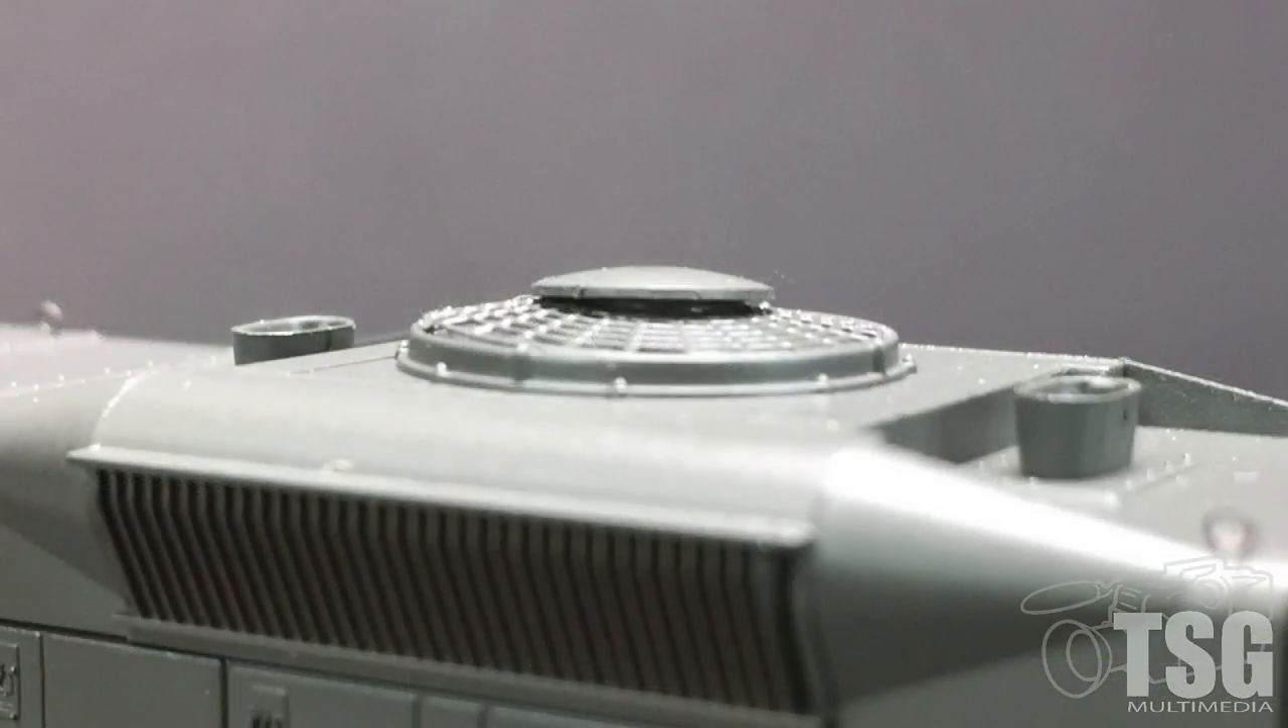The center cap on the dynamic brake fan on my model sticks up a little instead of fitting as it should.